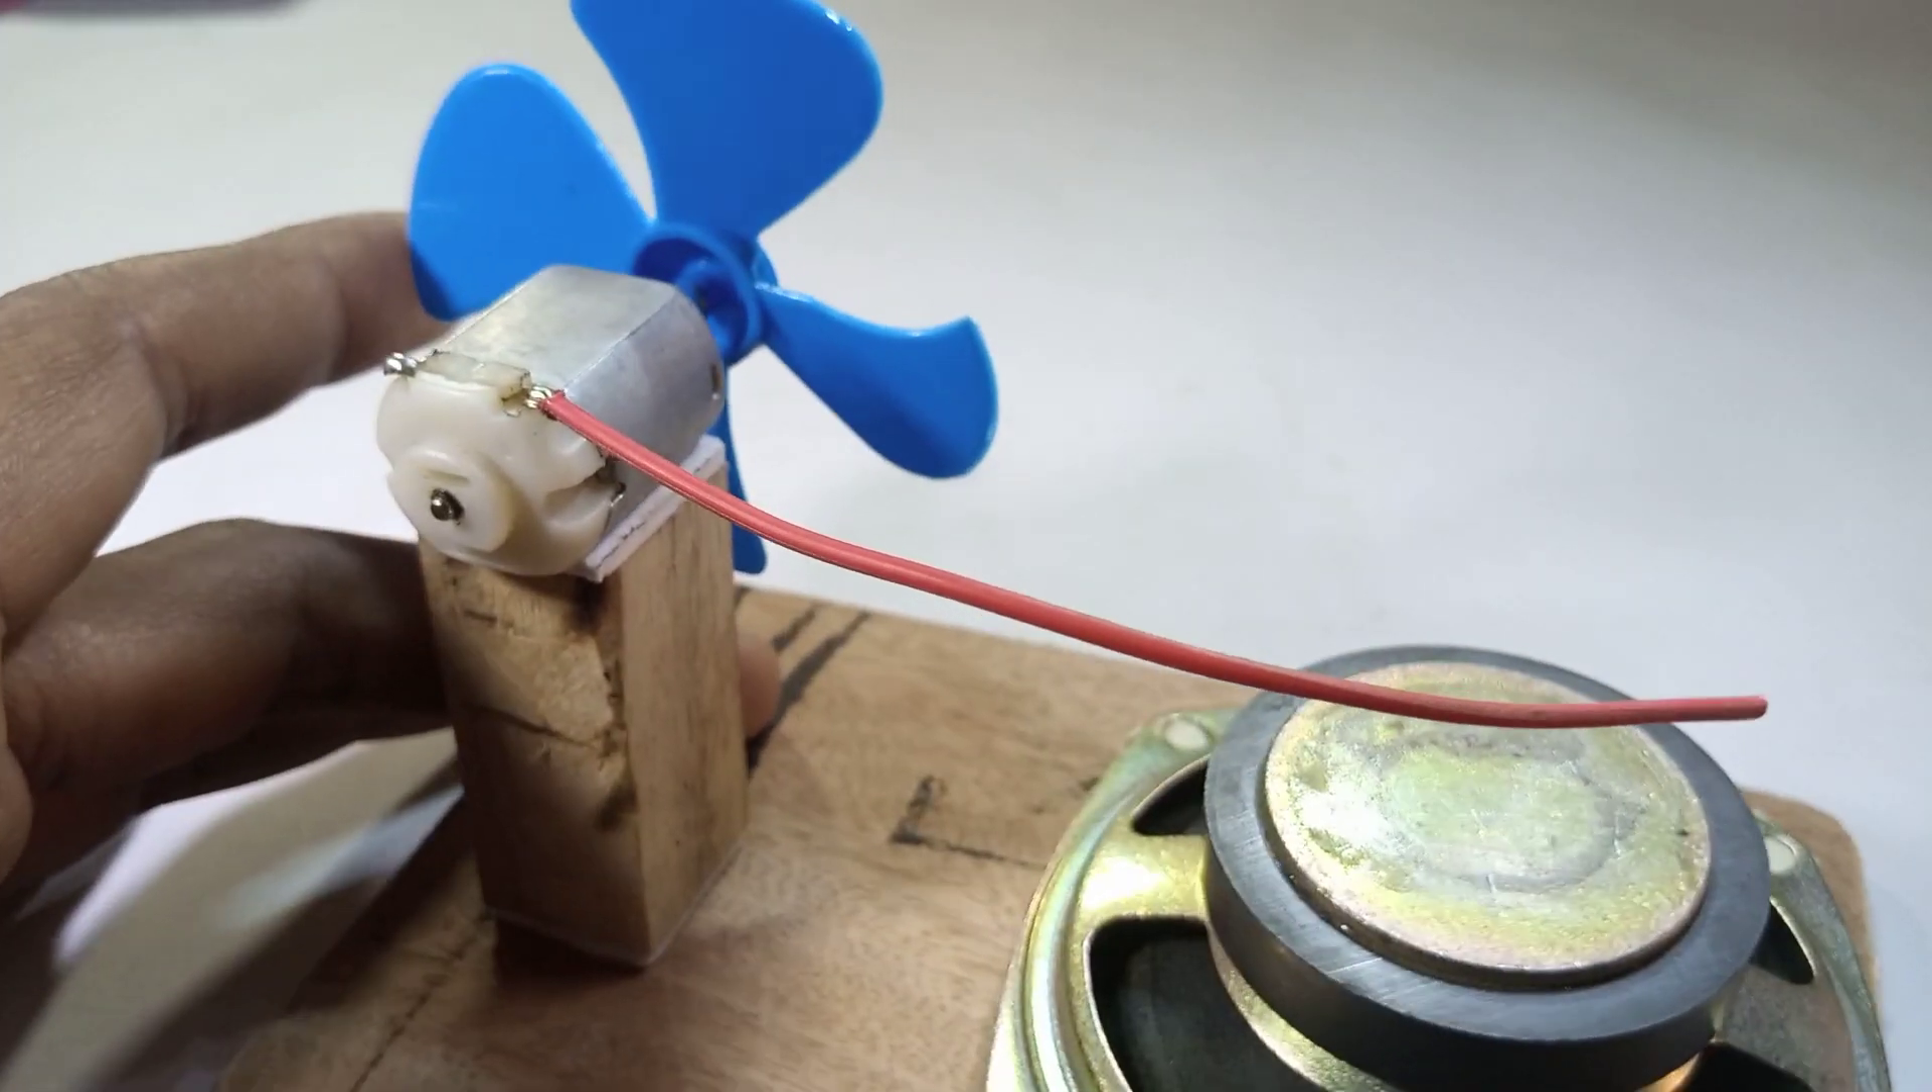मैंने यहाँ पर एक wire लगाना इस्टार्ट कर दिया है।